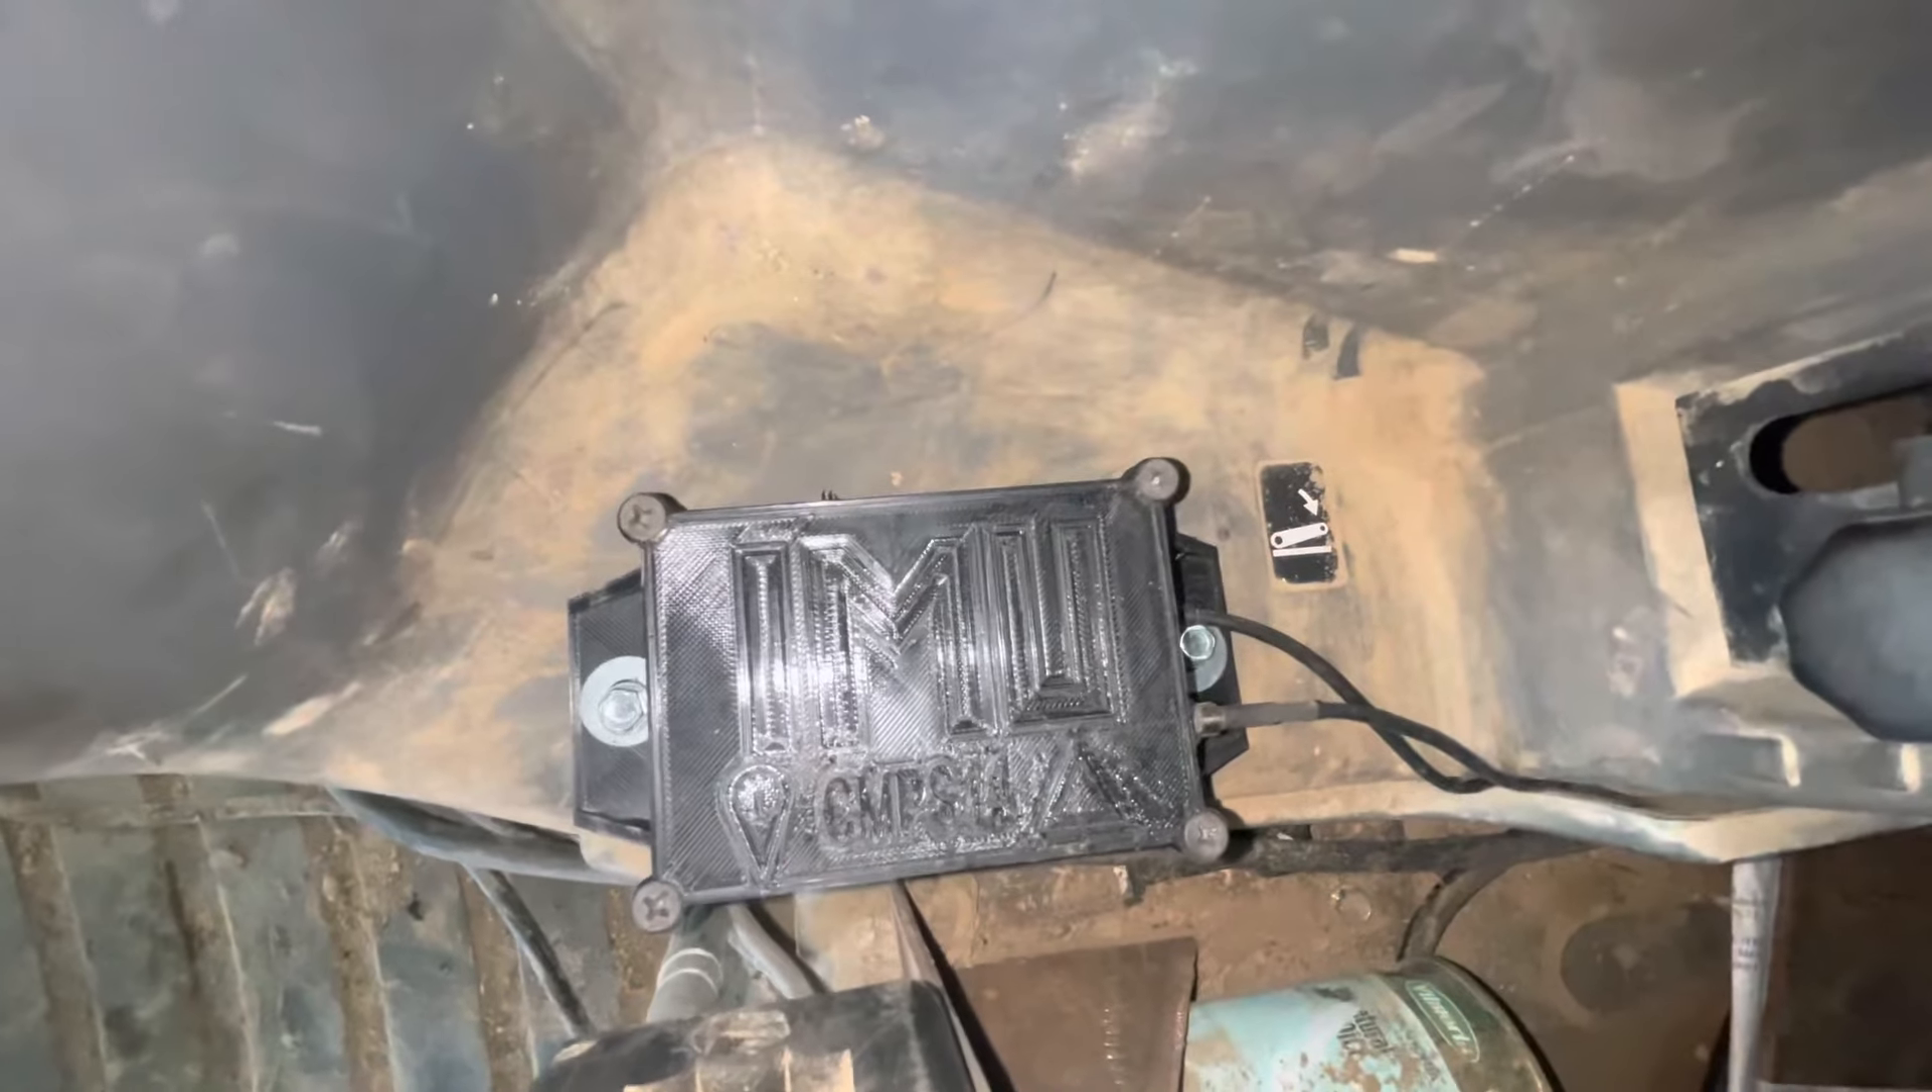Eh bien, voilà notre petit boîtier IMU GPS installé avec le petit montage Panda qui va bien.